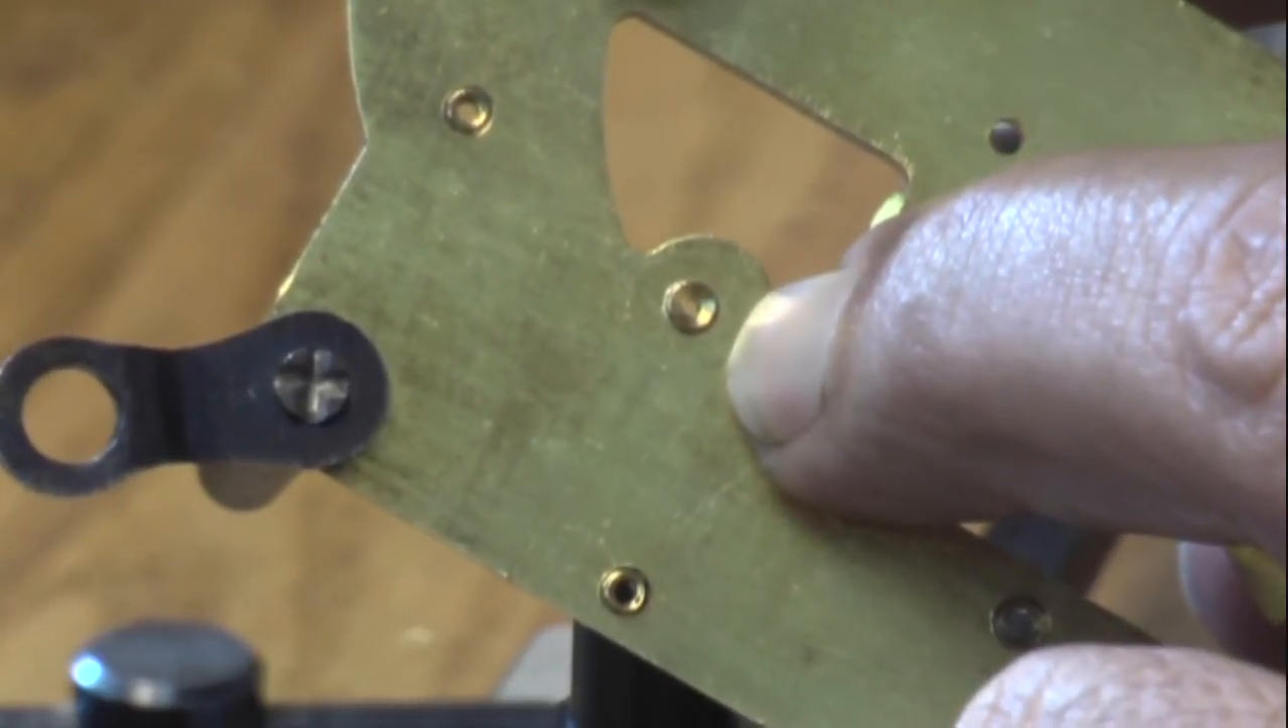And now You have the bushing inserted into the plate Ready for a beautiful pivot.